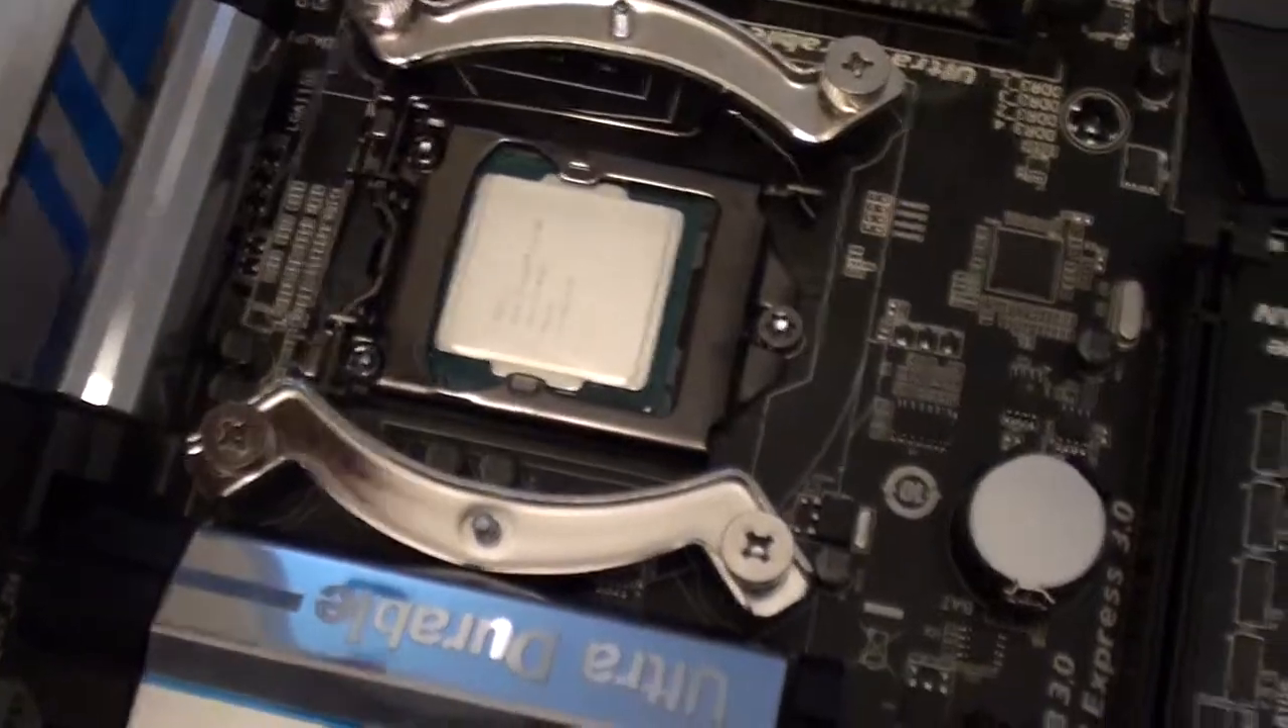The CPU is socketed in there.